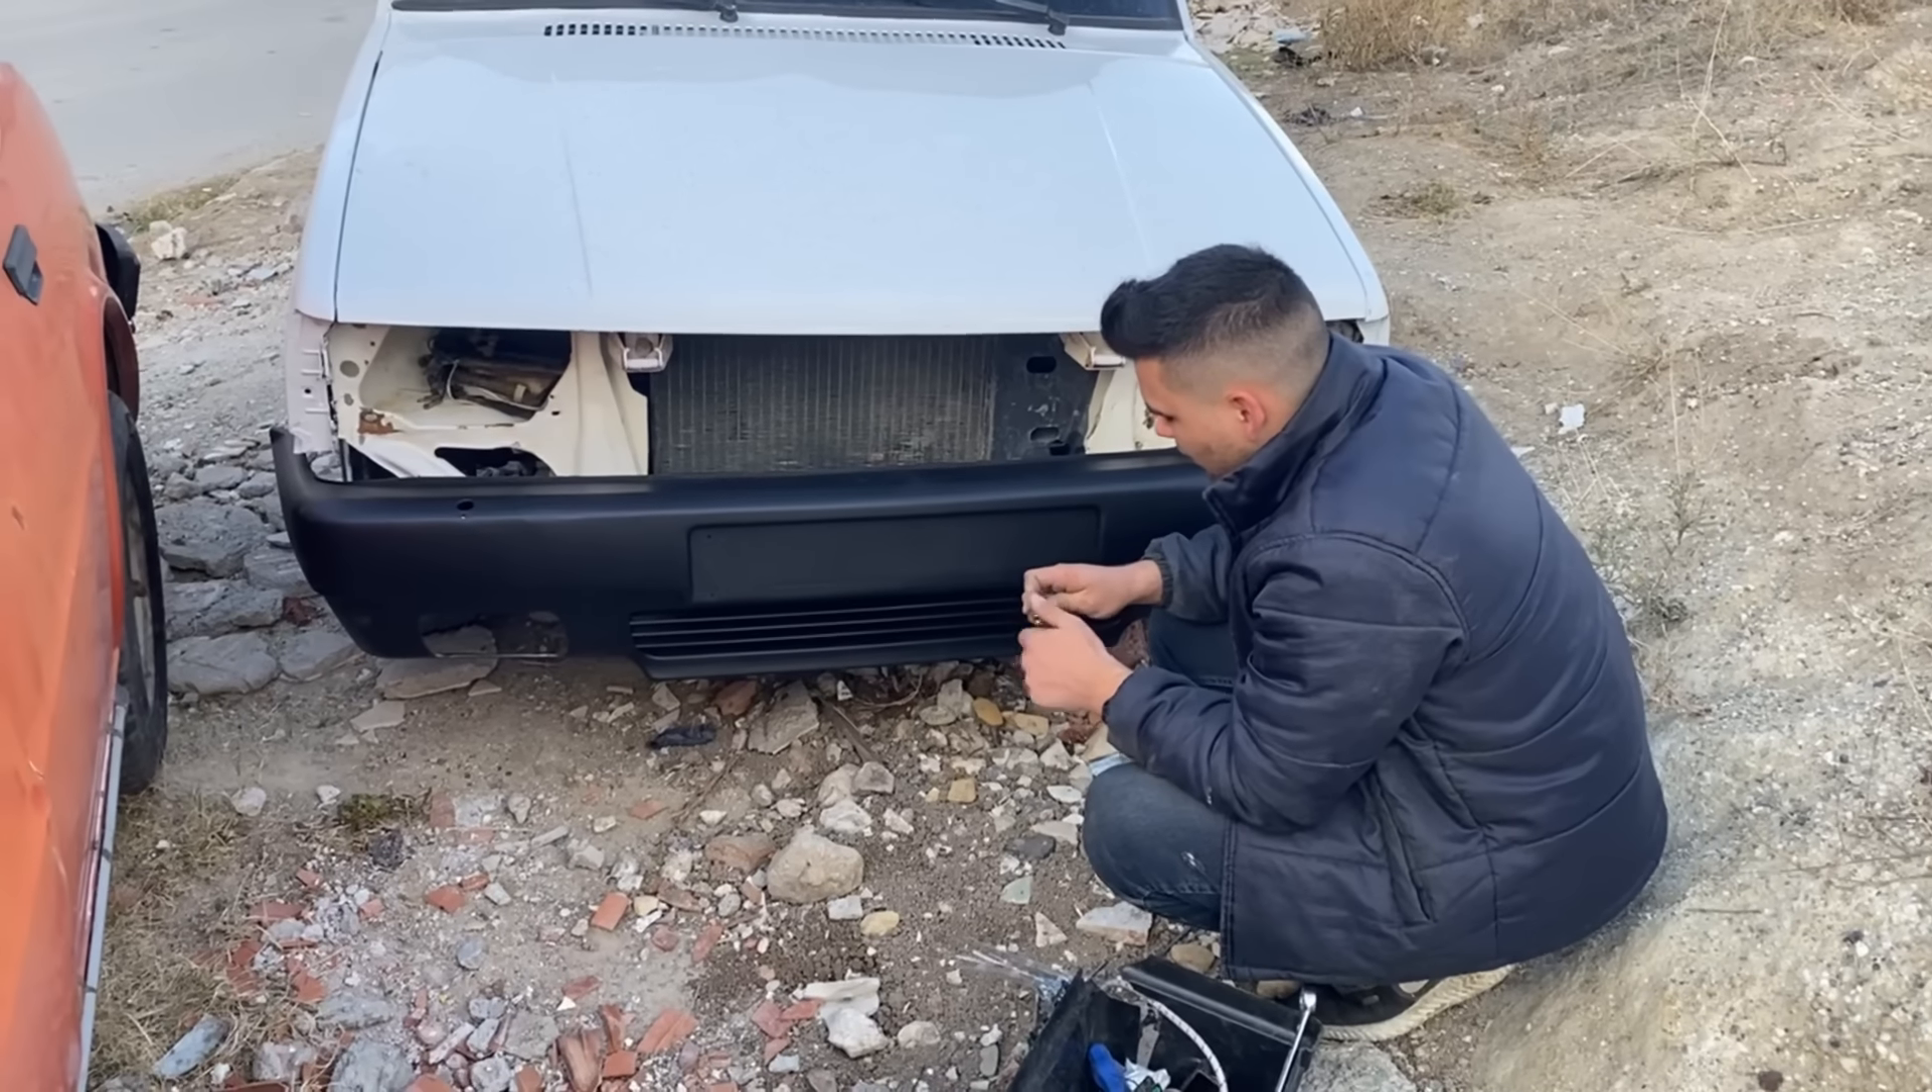Şimdi tamponumuzu taktık. Yani oturttuk sadece.